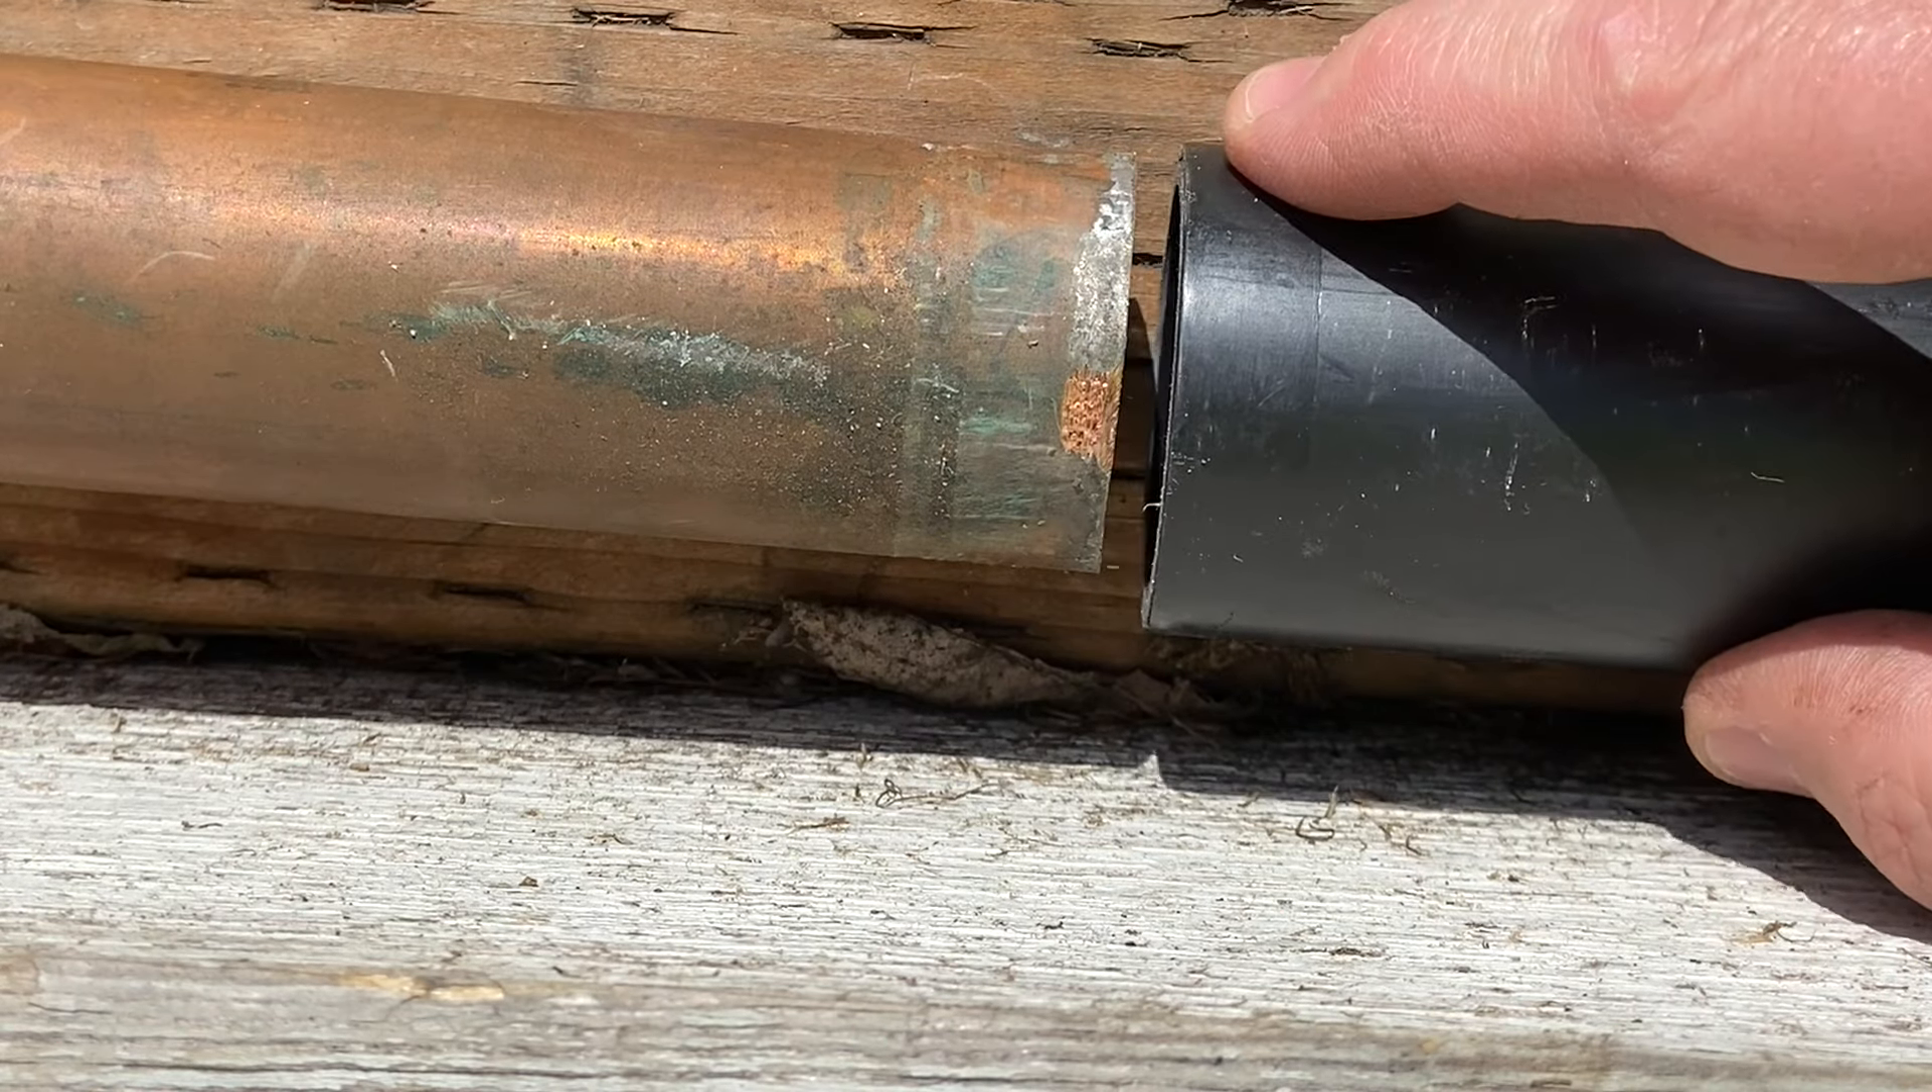If you put these two pieces of inch and a half pipe together, you can see the ABS is actually just a little bit bigger than the copper.